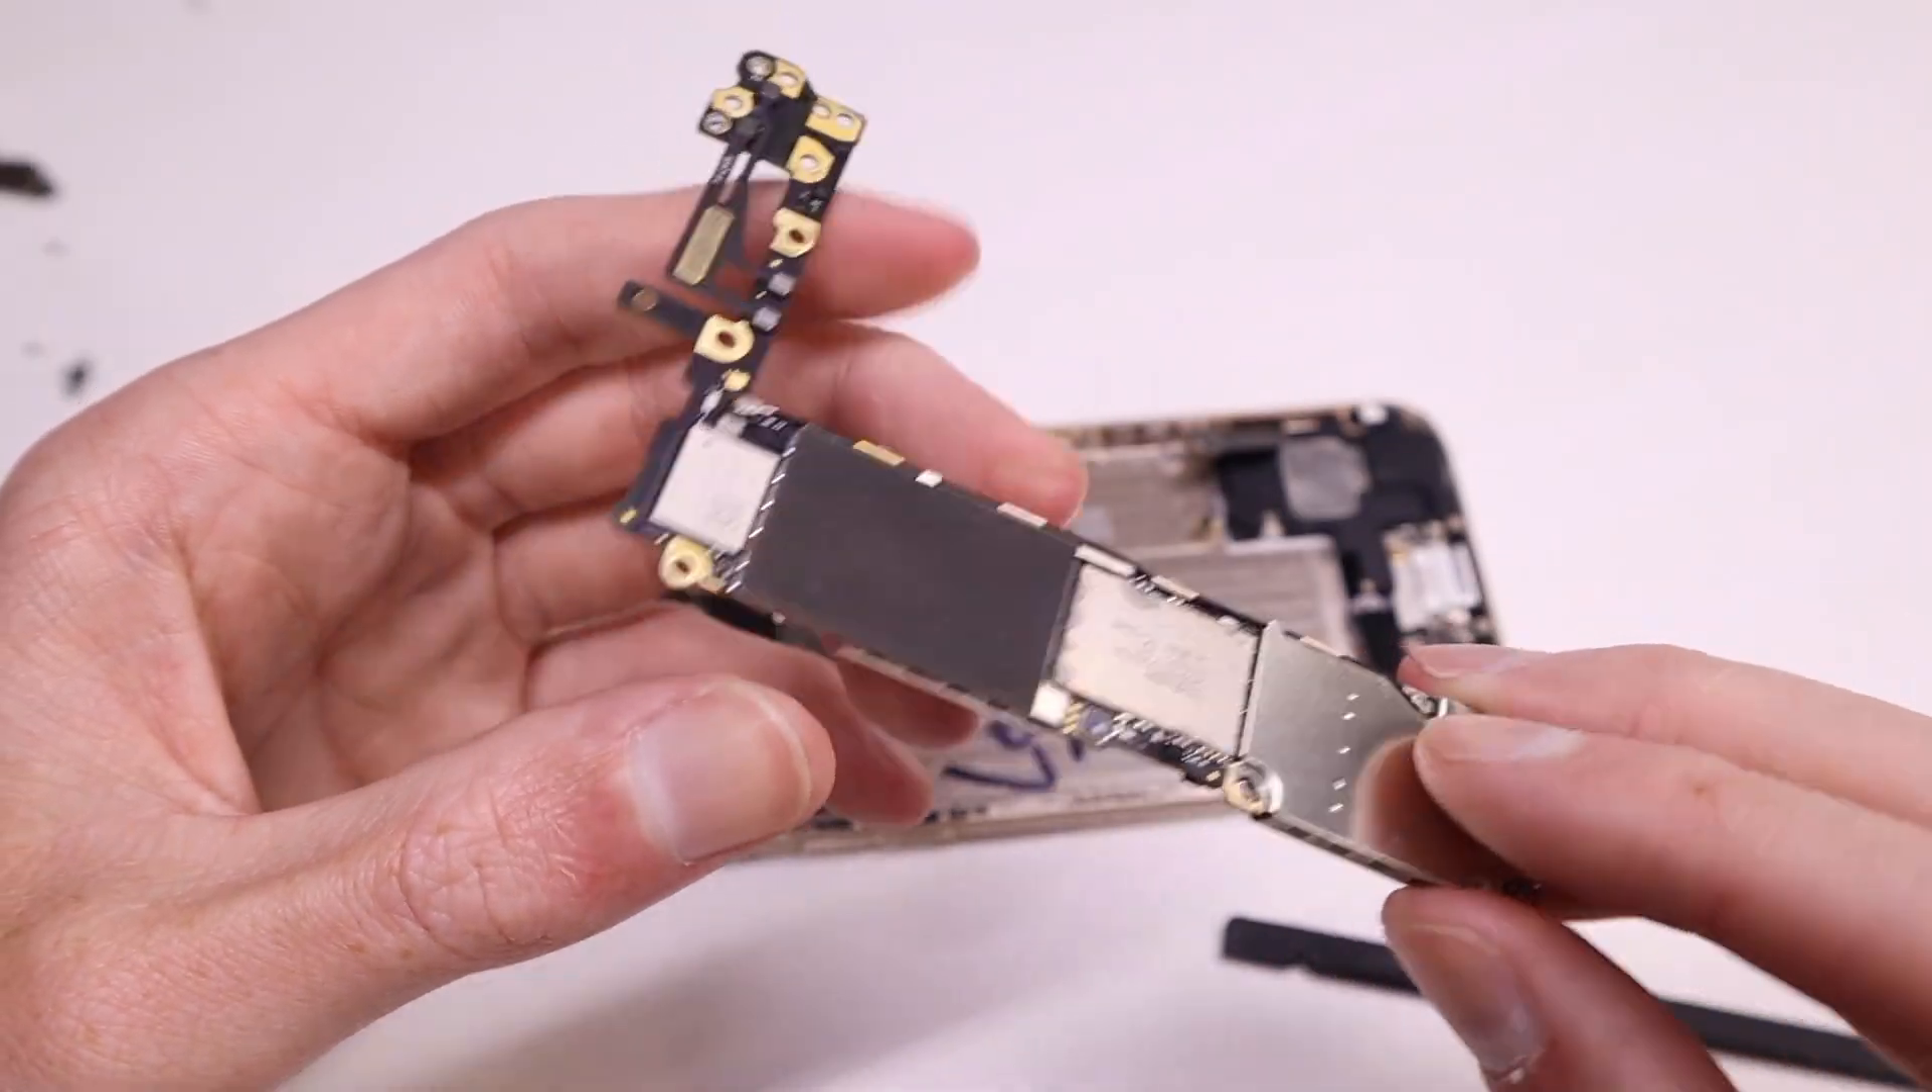As you can see this is the iPhone 6 logic board removed from the housing.